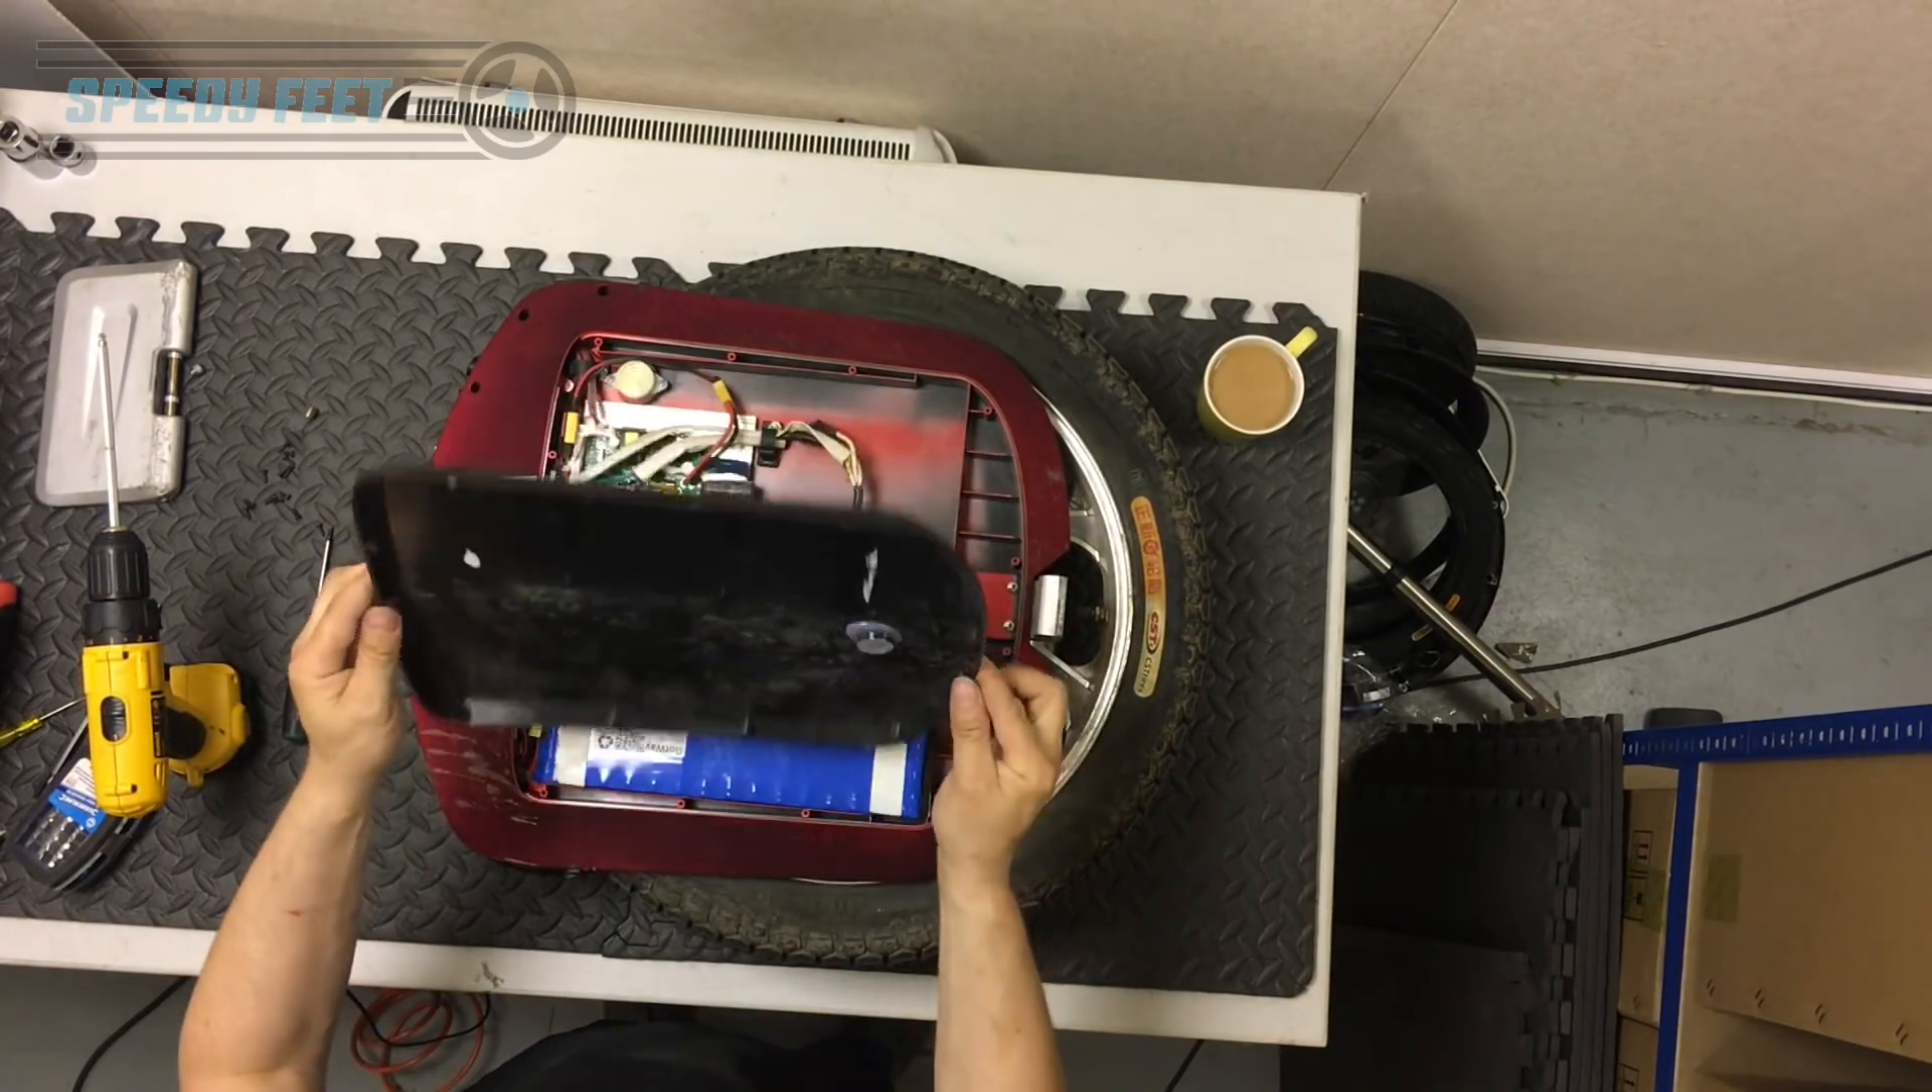That is the battery support cover off.